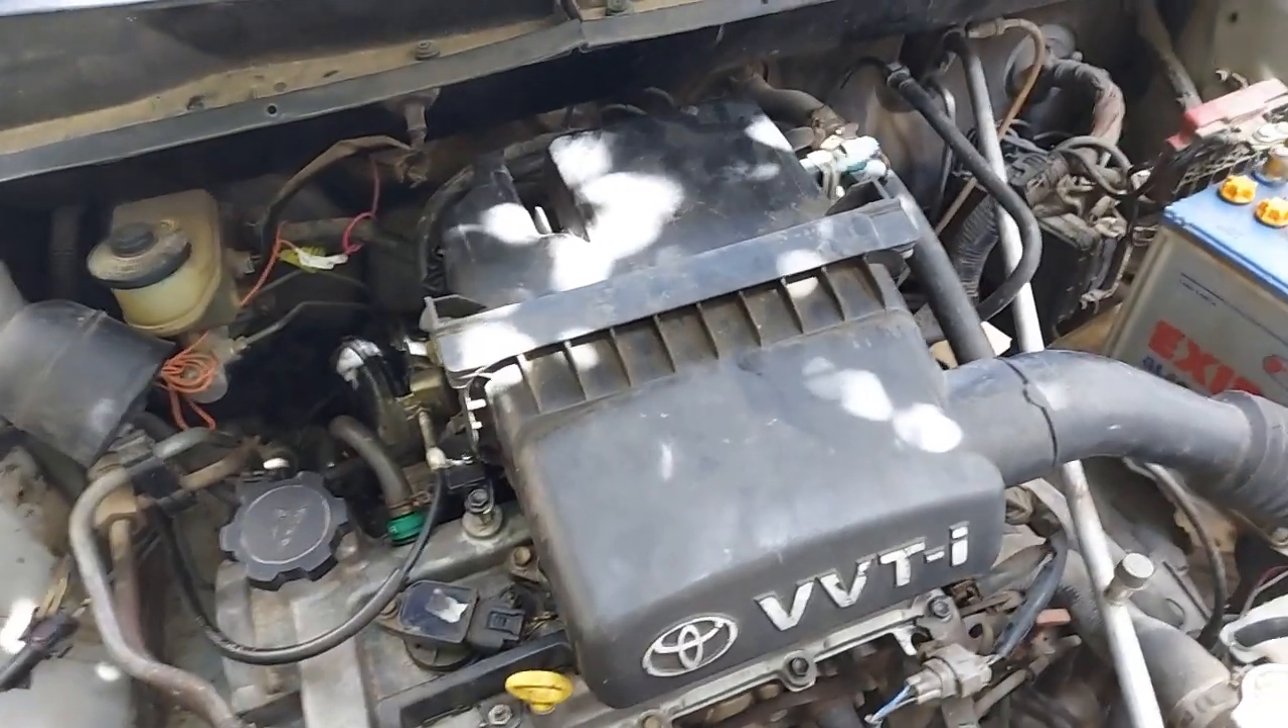یہاں پر دیکھتے ہیں دوستو فیلٹر بکس سب کچھ لگ چکا ہے۔